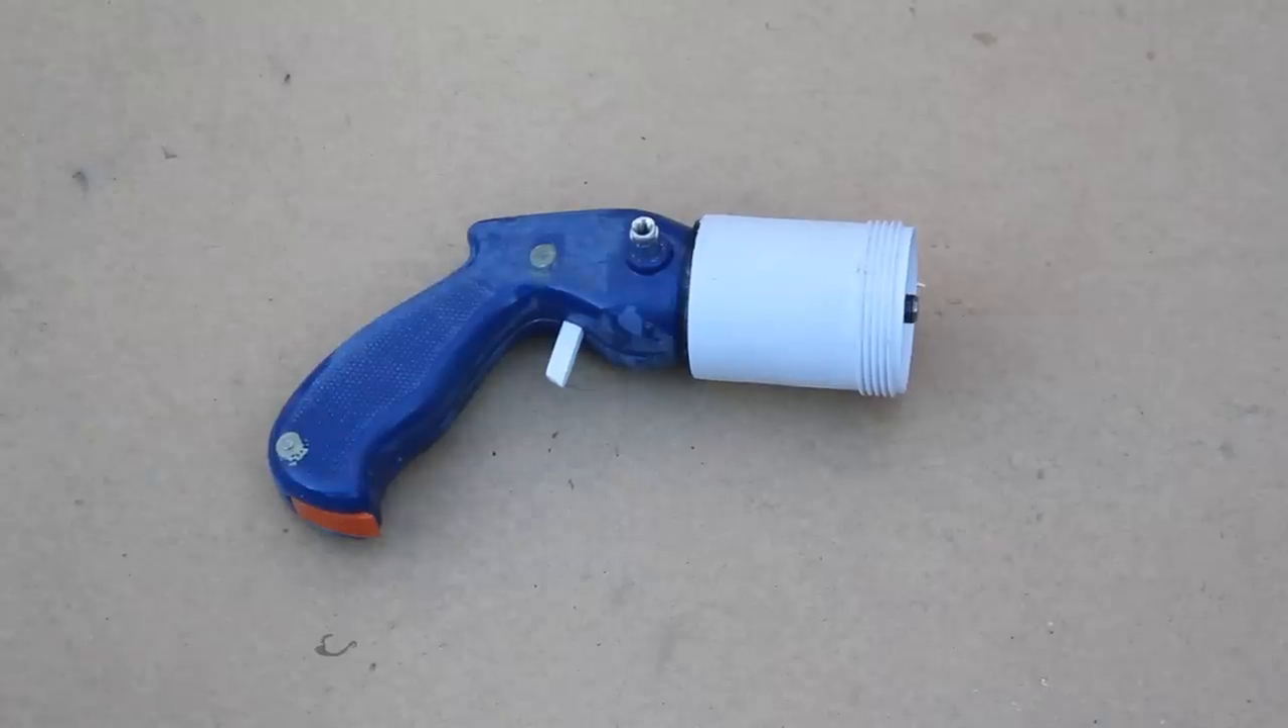Here is the drill with the connector pipe attached.